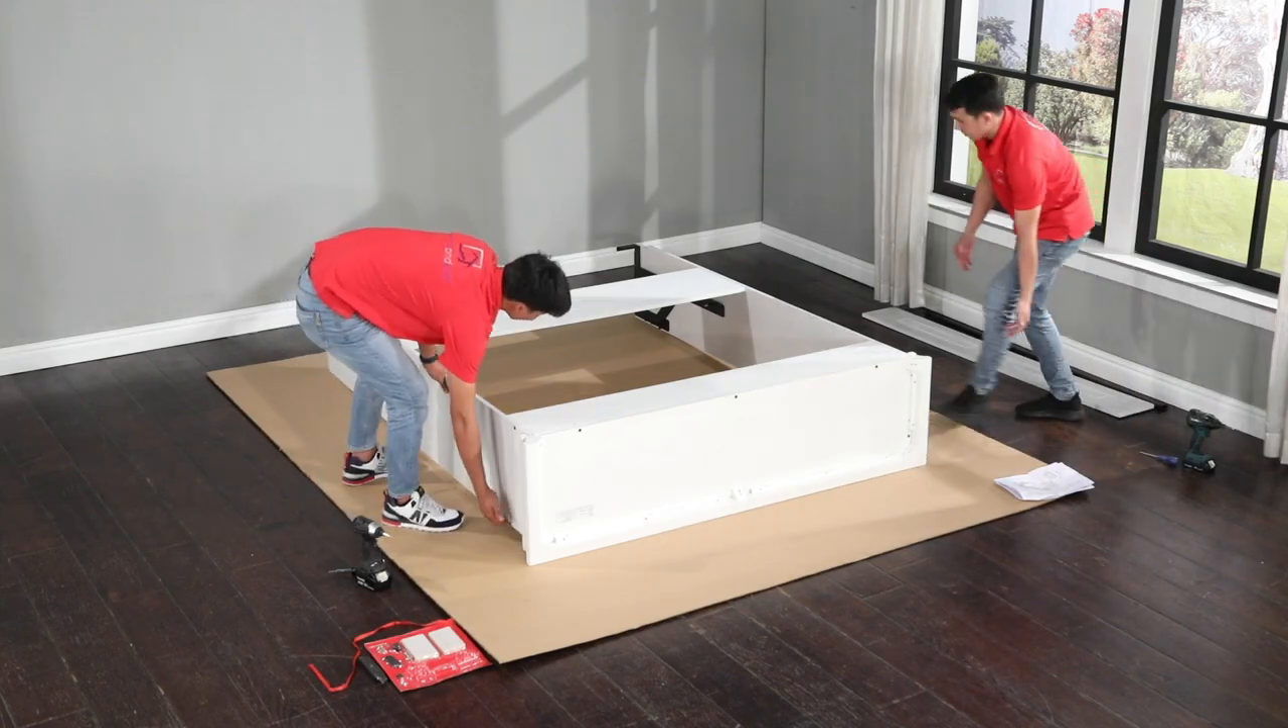All right the outer case is assembled.